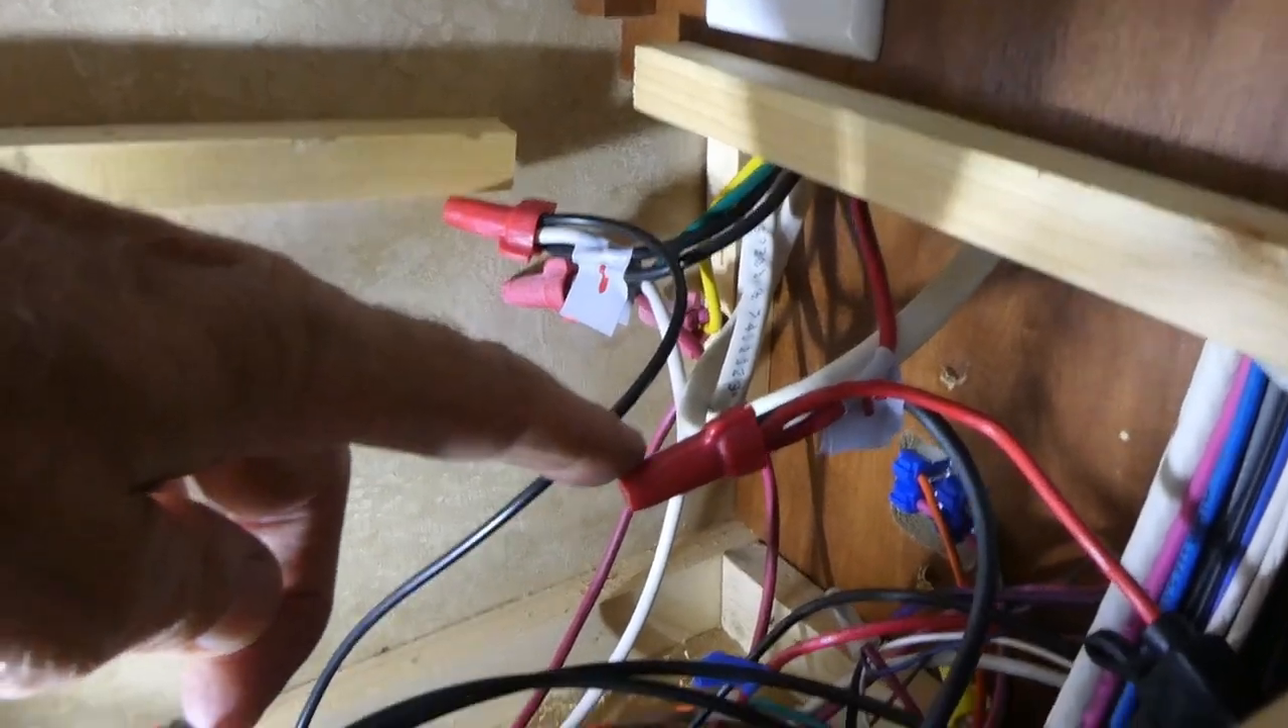There's my plus 12 and minus 12 wire nutted on.